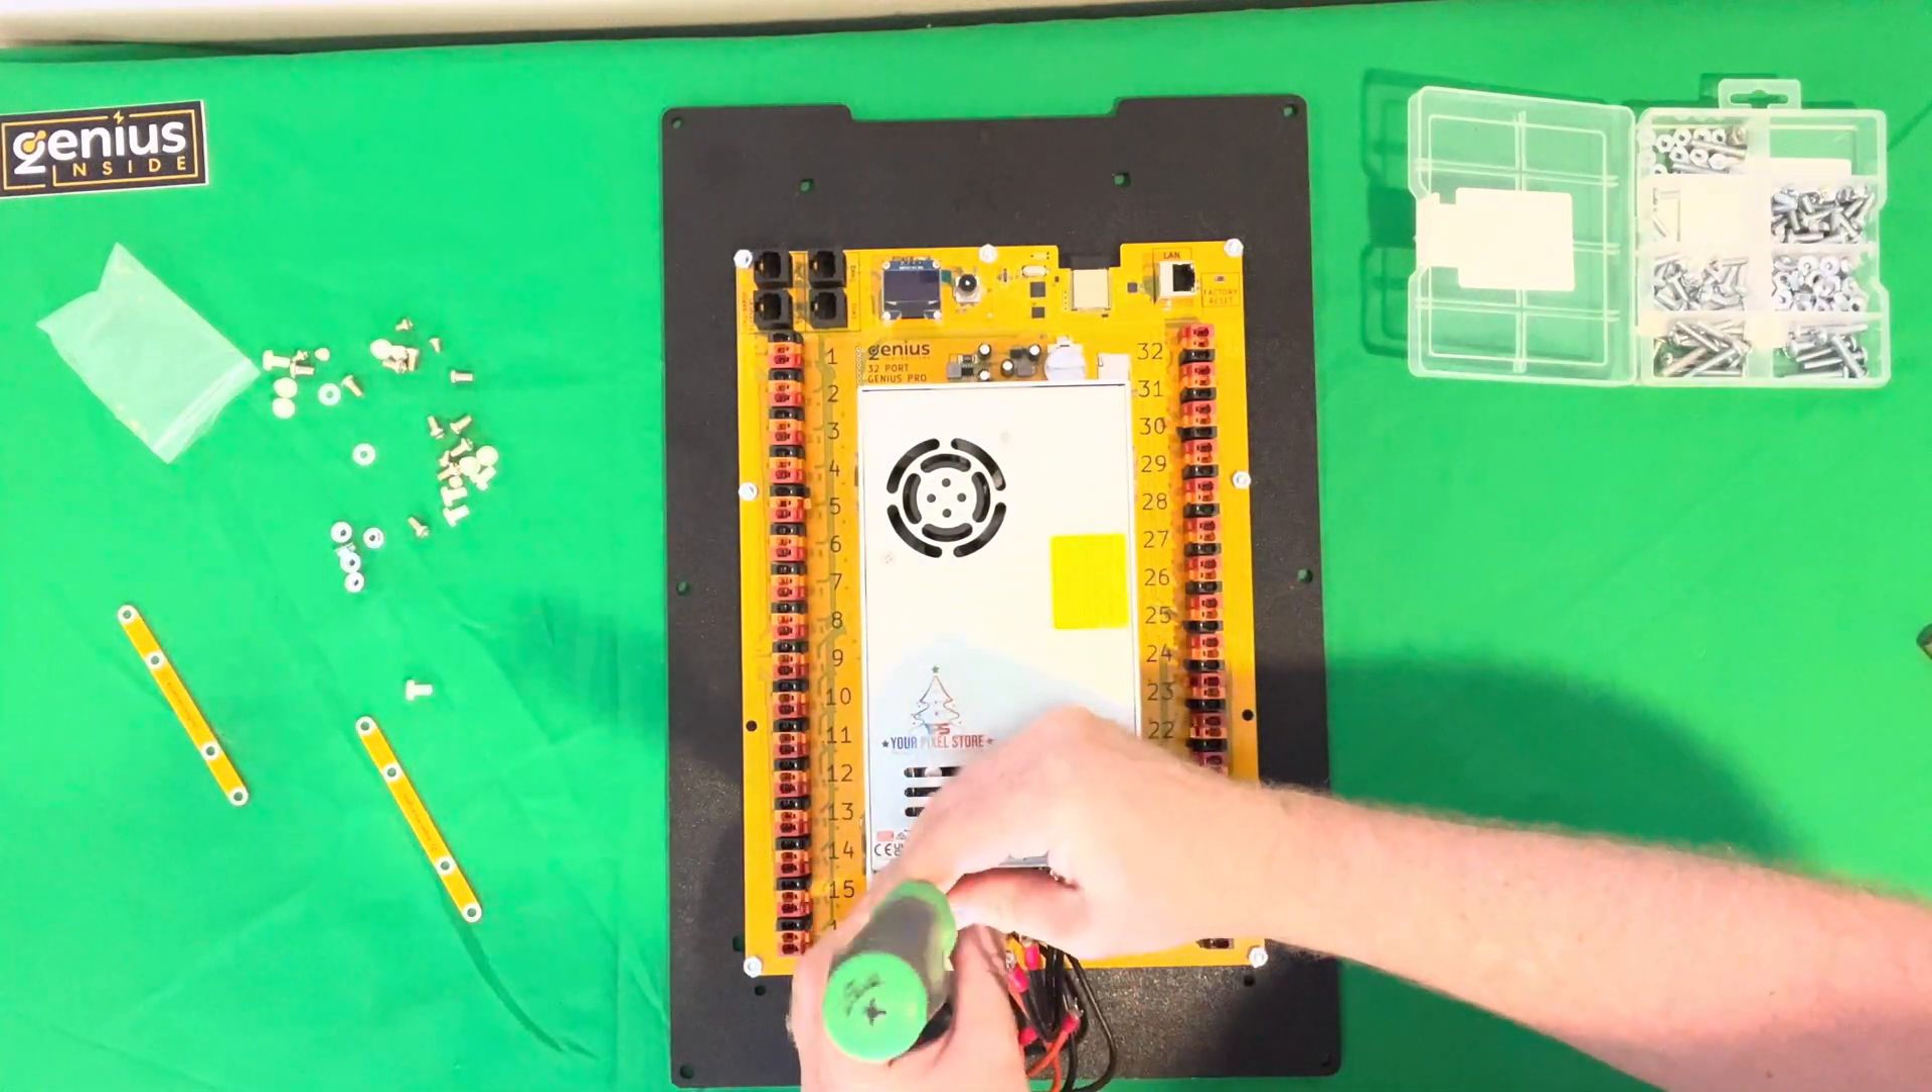Controller is mounted to the backer plate.